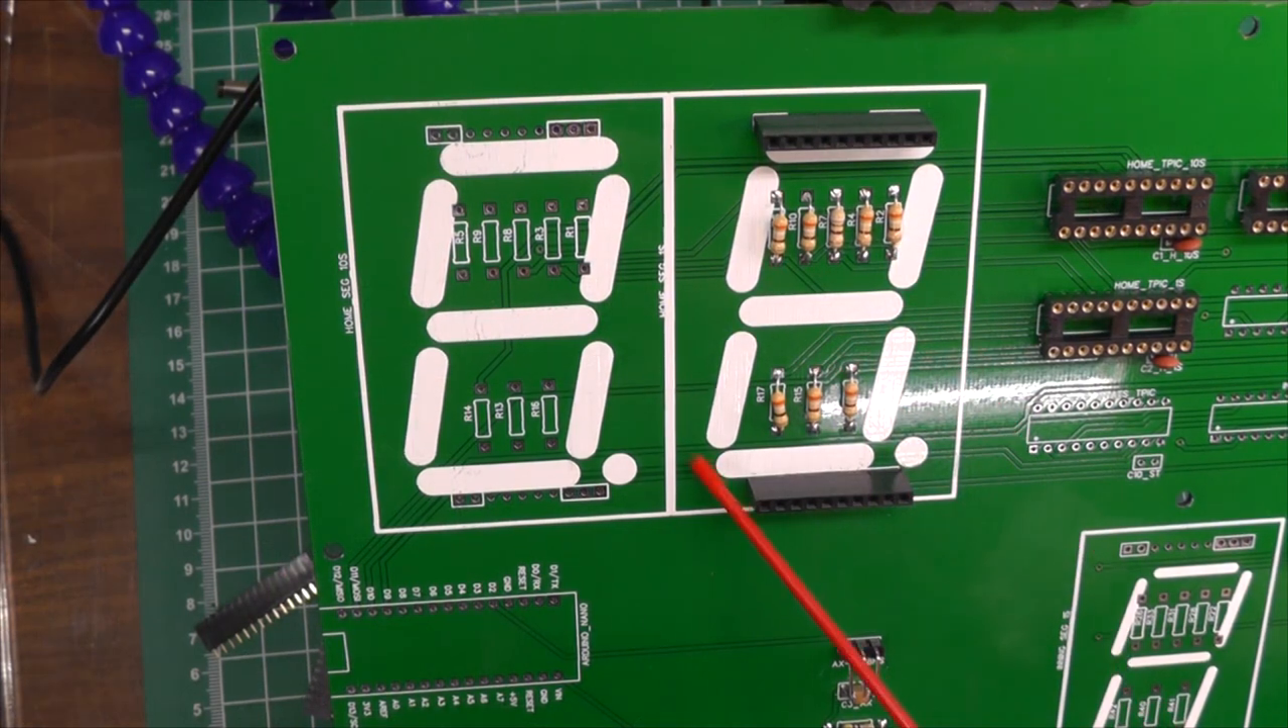Now we have all the resistors in here. And we have the 10 pin headers.